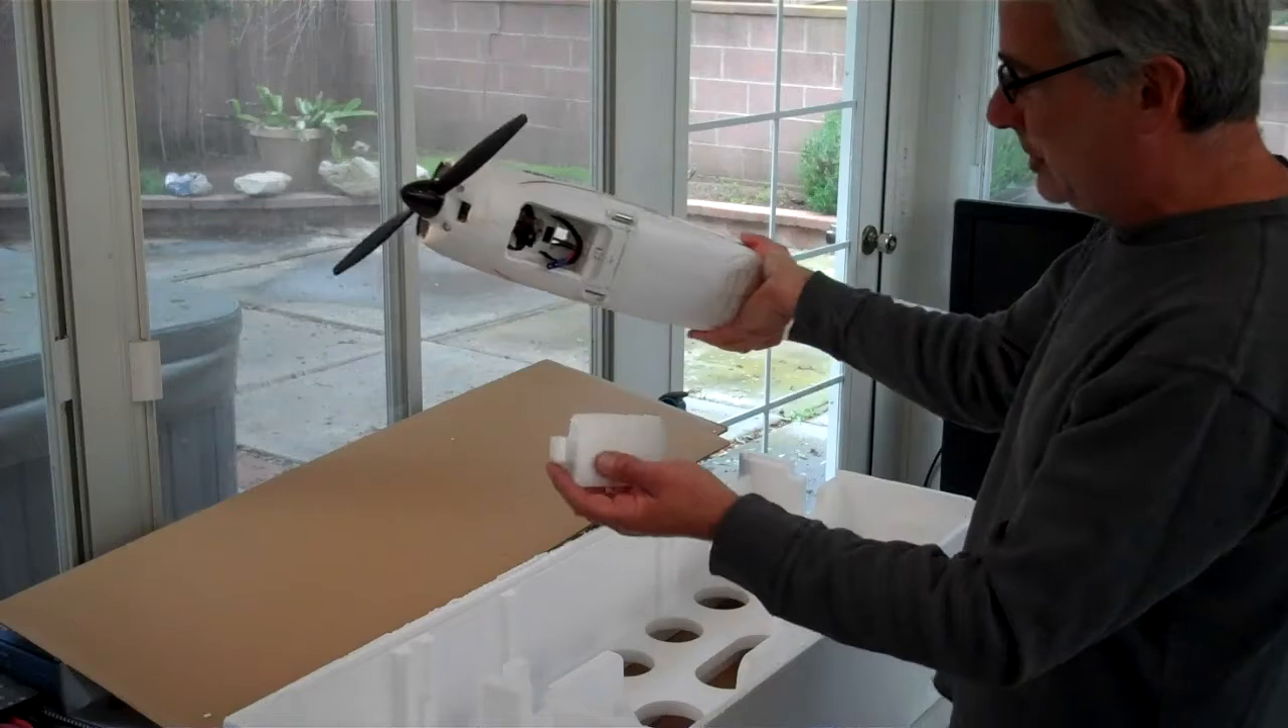The only thing I have left is the hatch, which goes right in for the battery bay.